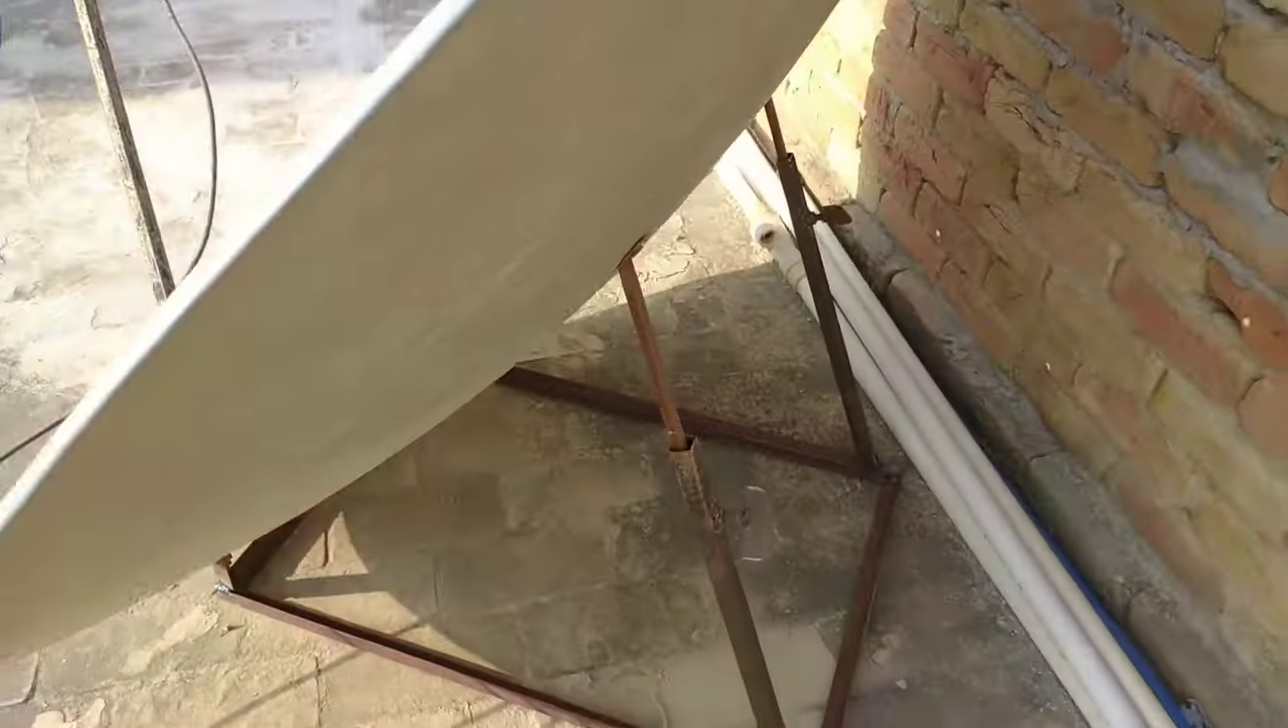یہ دیکھ لیں دوستو اس اسٹینڈ کو میں نے لگا لیا ہے۔